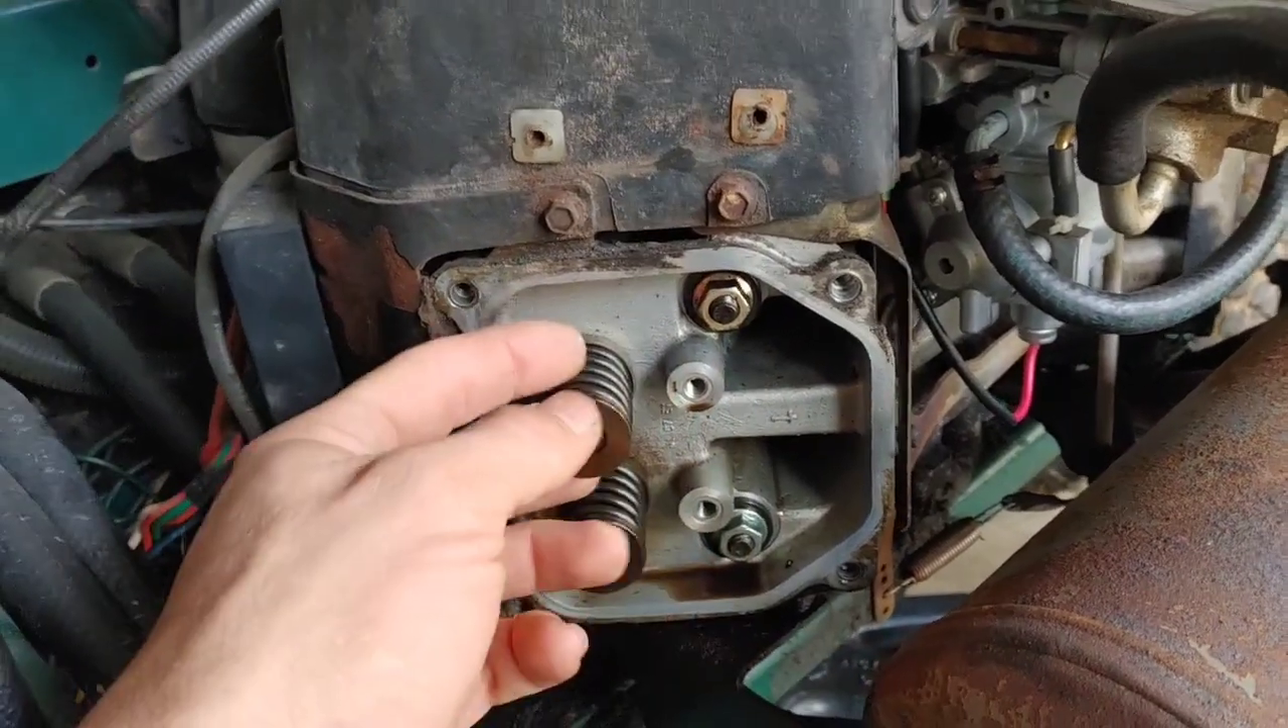I don't have the rocker arms or push rods installed right now.